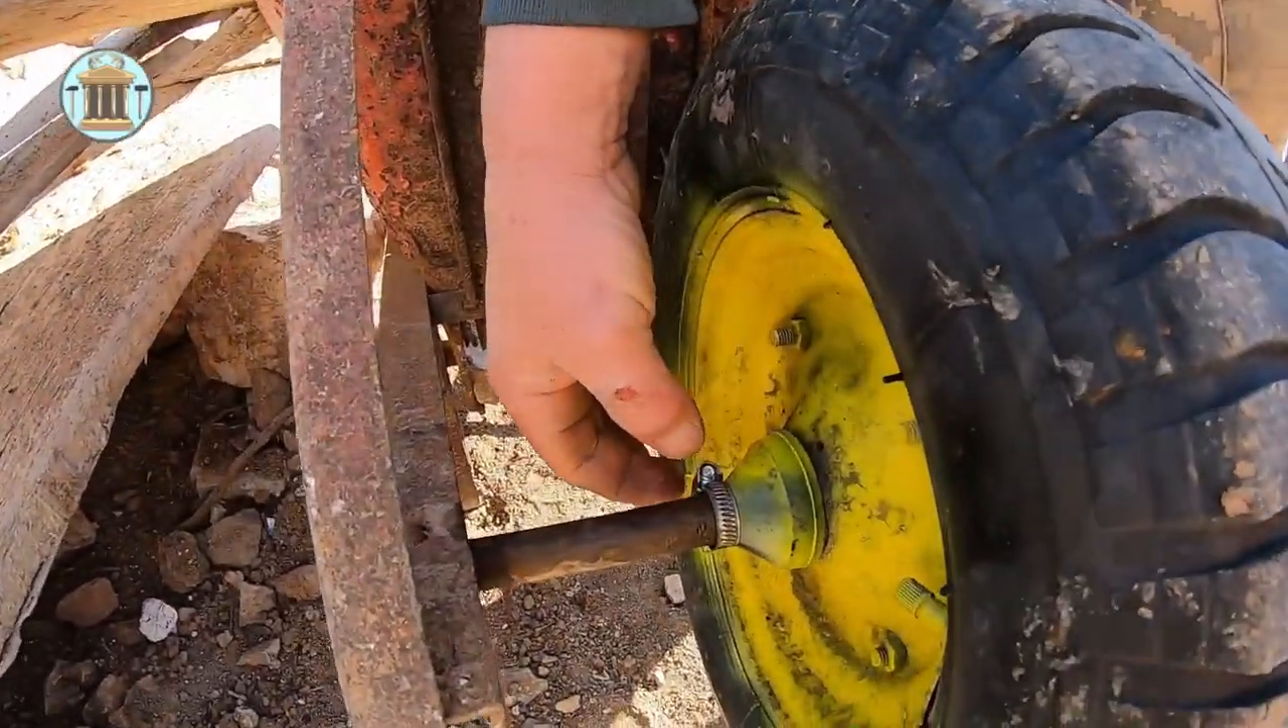Вот смотрите, надели пыльник, и зажали хомут.